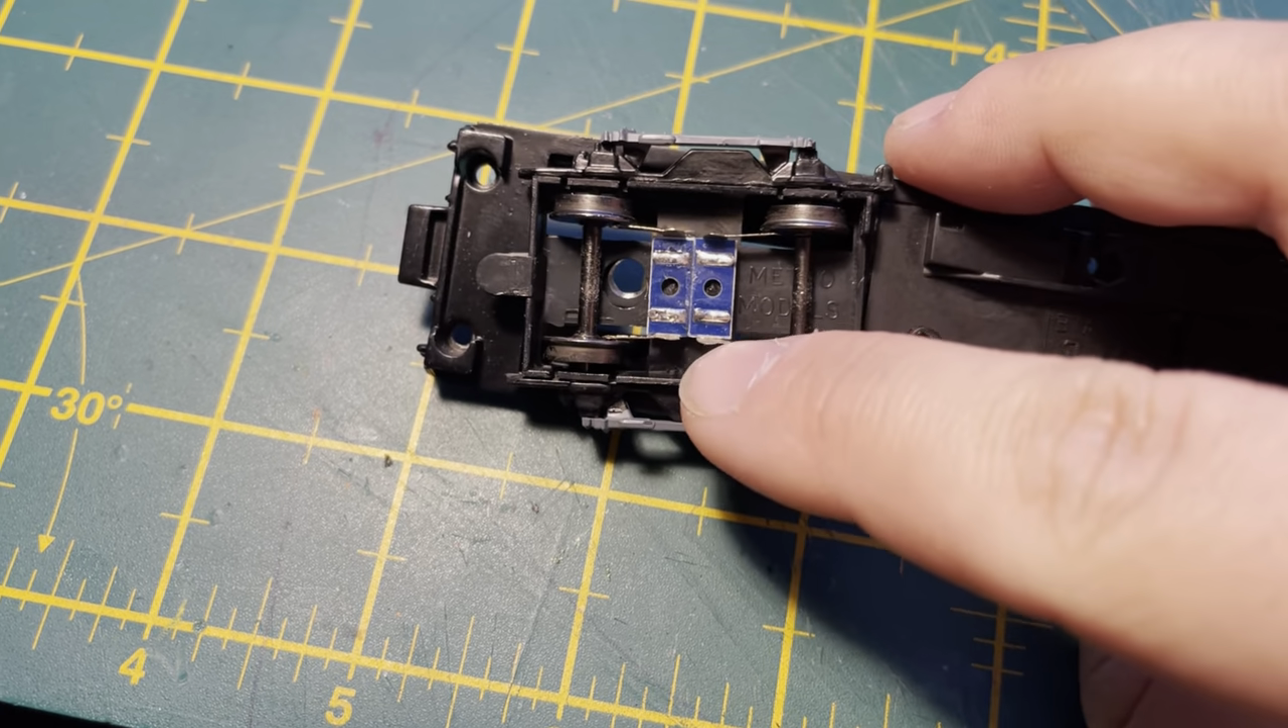So there we have the new pickups fitted on the trailer bogey.